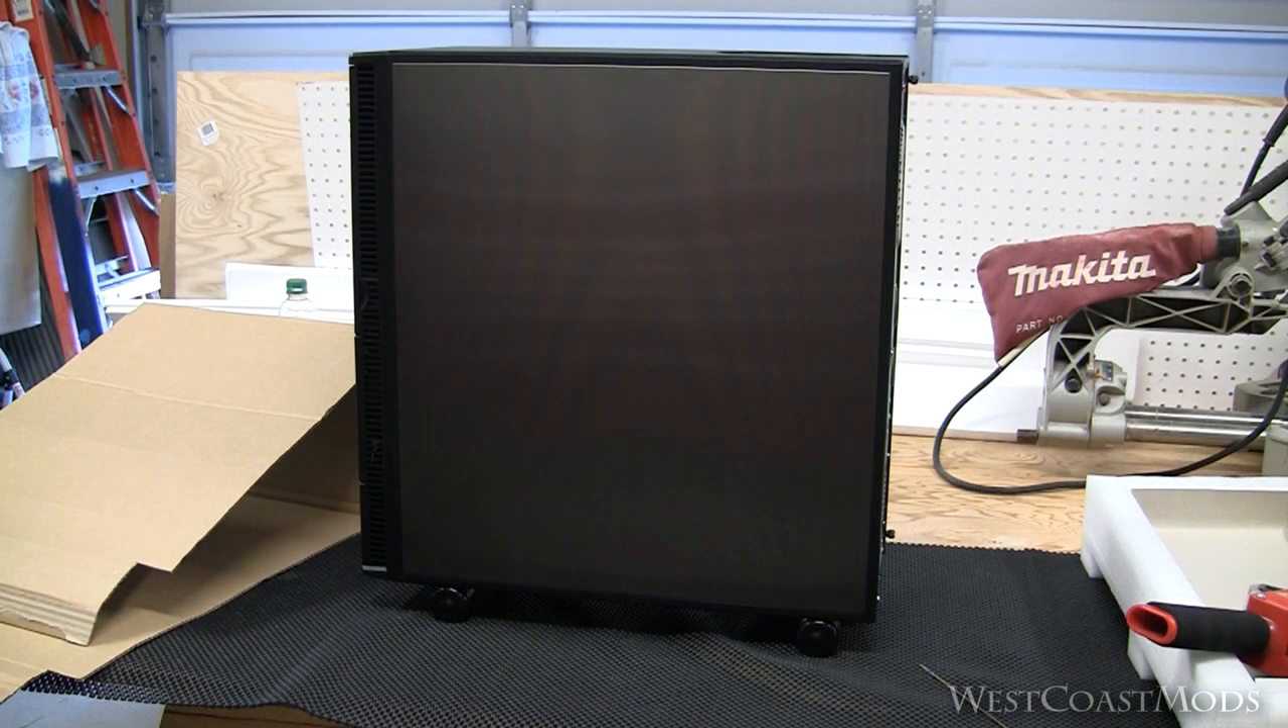All right as you can see I went ahead and got the side panels on.